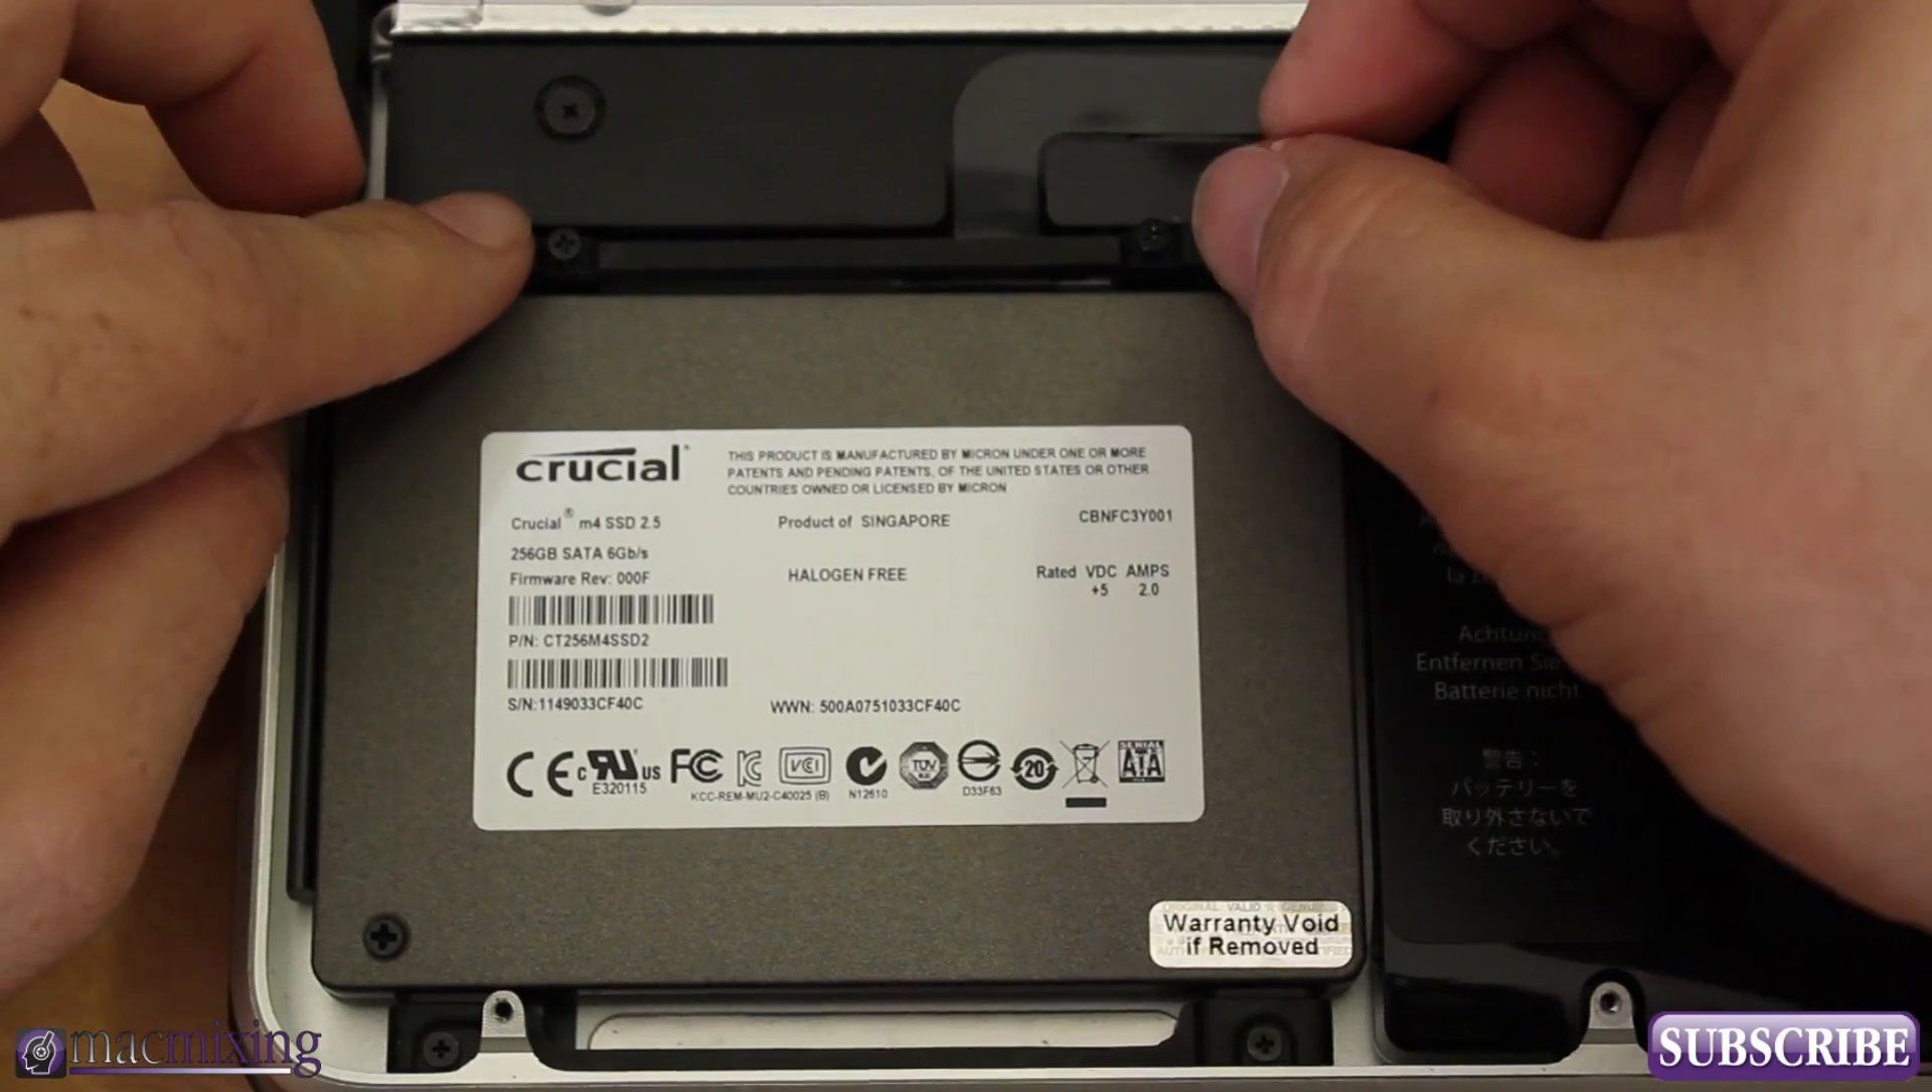So now we have the solid state drive in there.